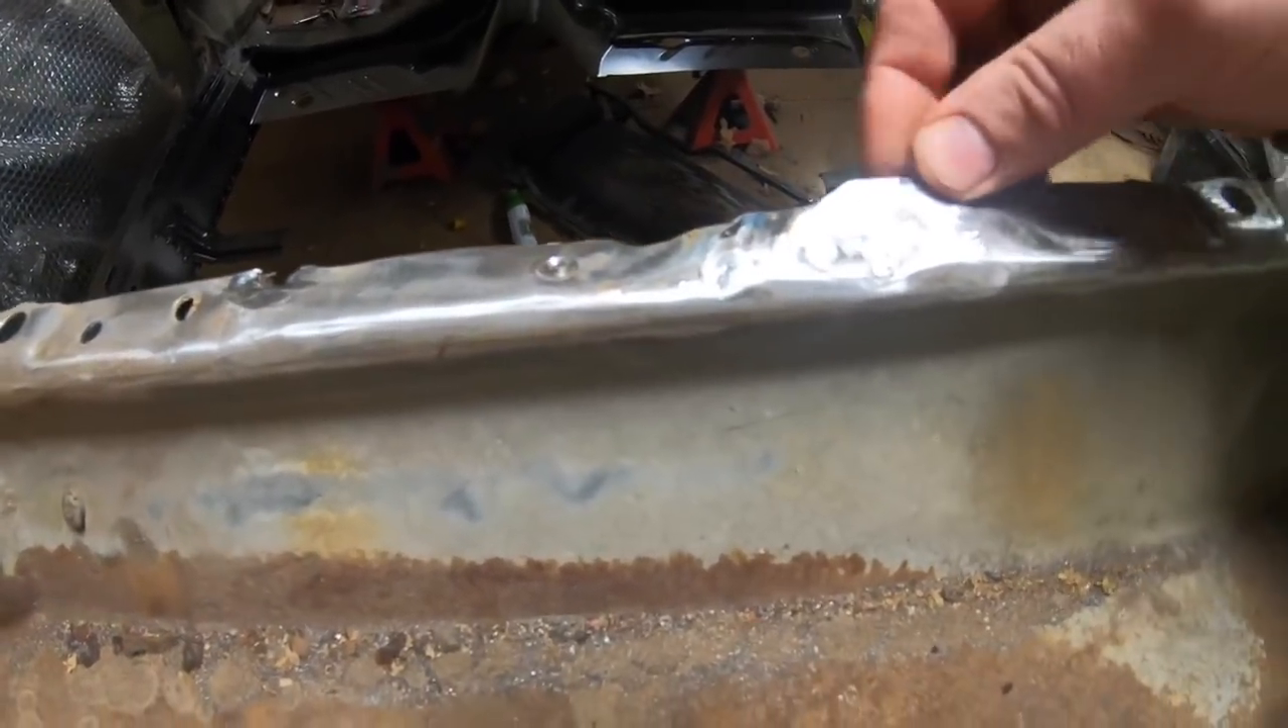On this top section you can kind of see where this is a little bit uneven or this metal sticking up a little bit higher.